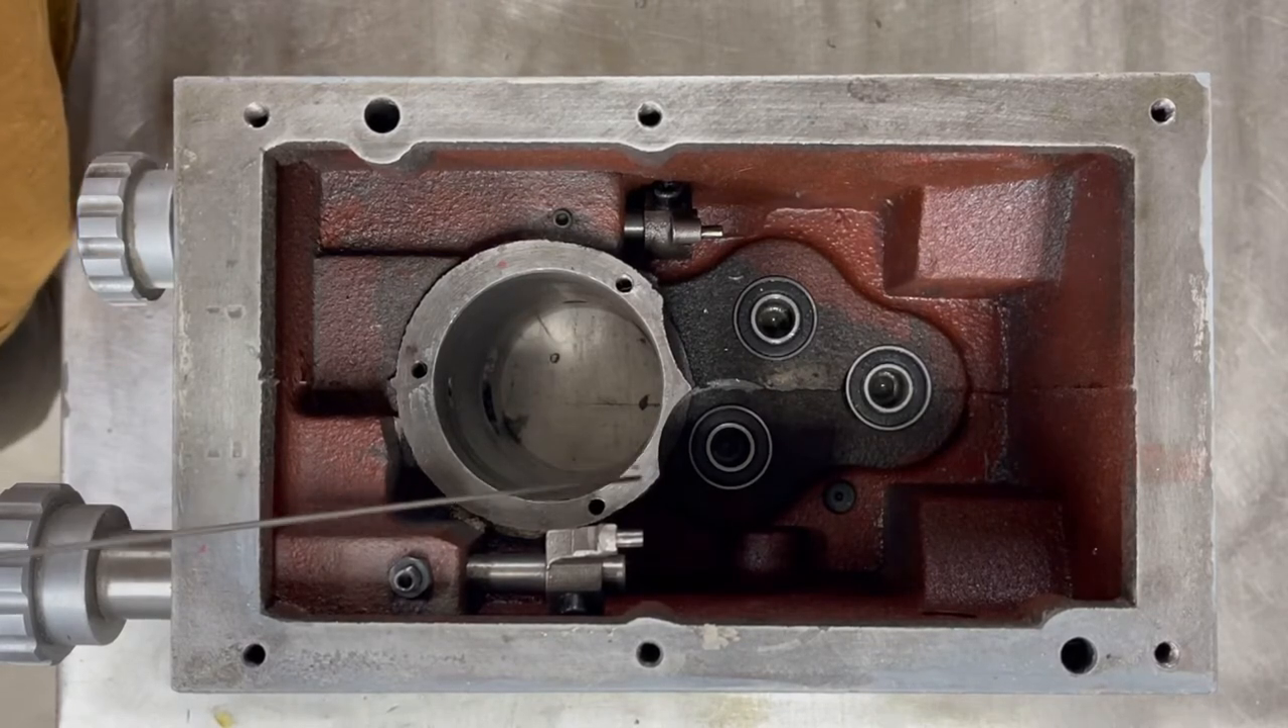Obviously I've got the cover off And All the shafts and the gears are out.